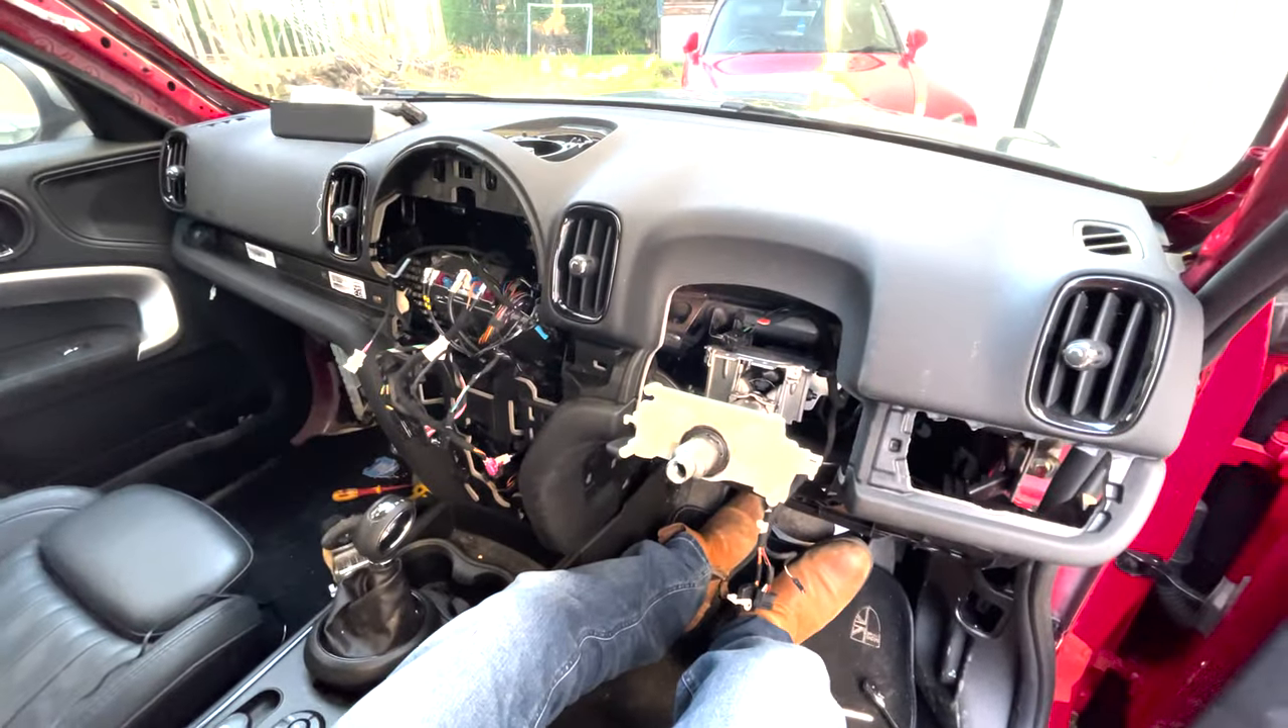The steering wheel and all the stalks and everything else are now off.